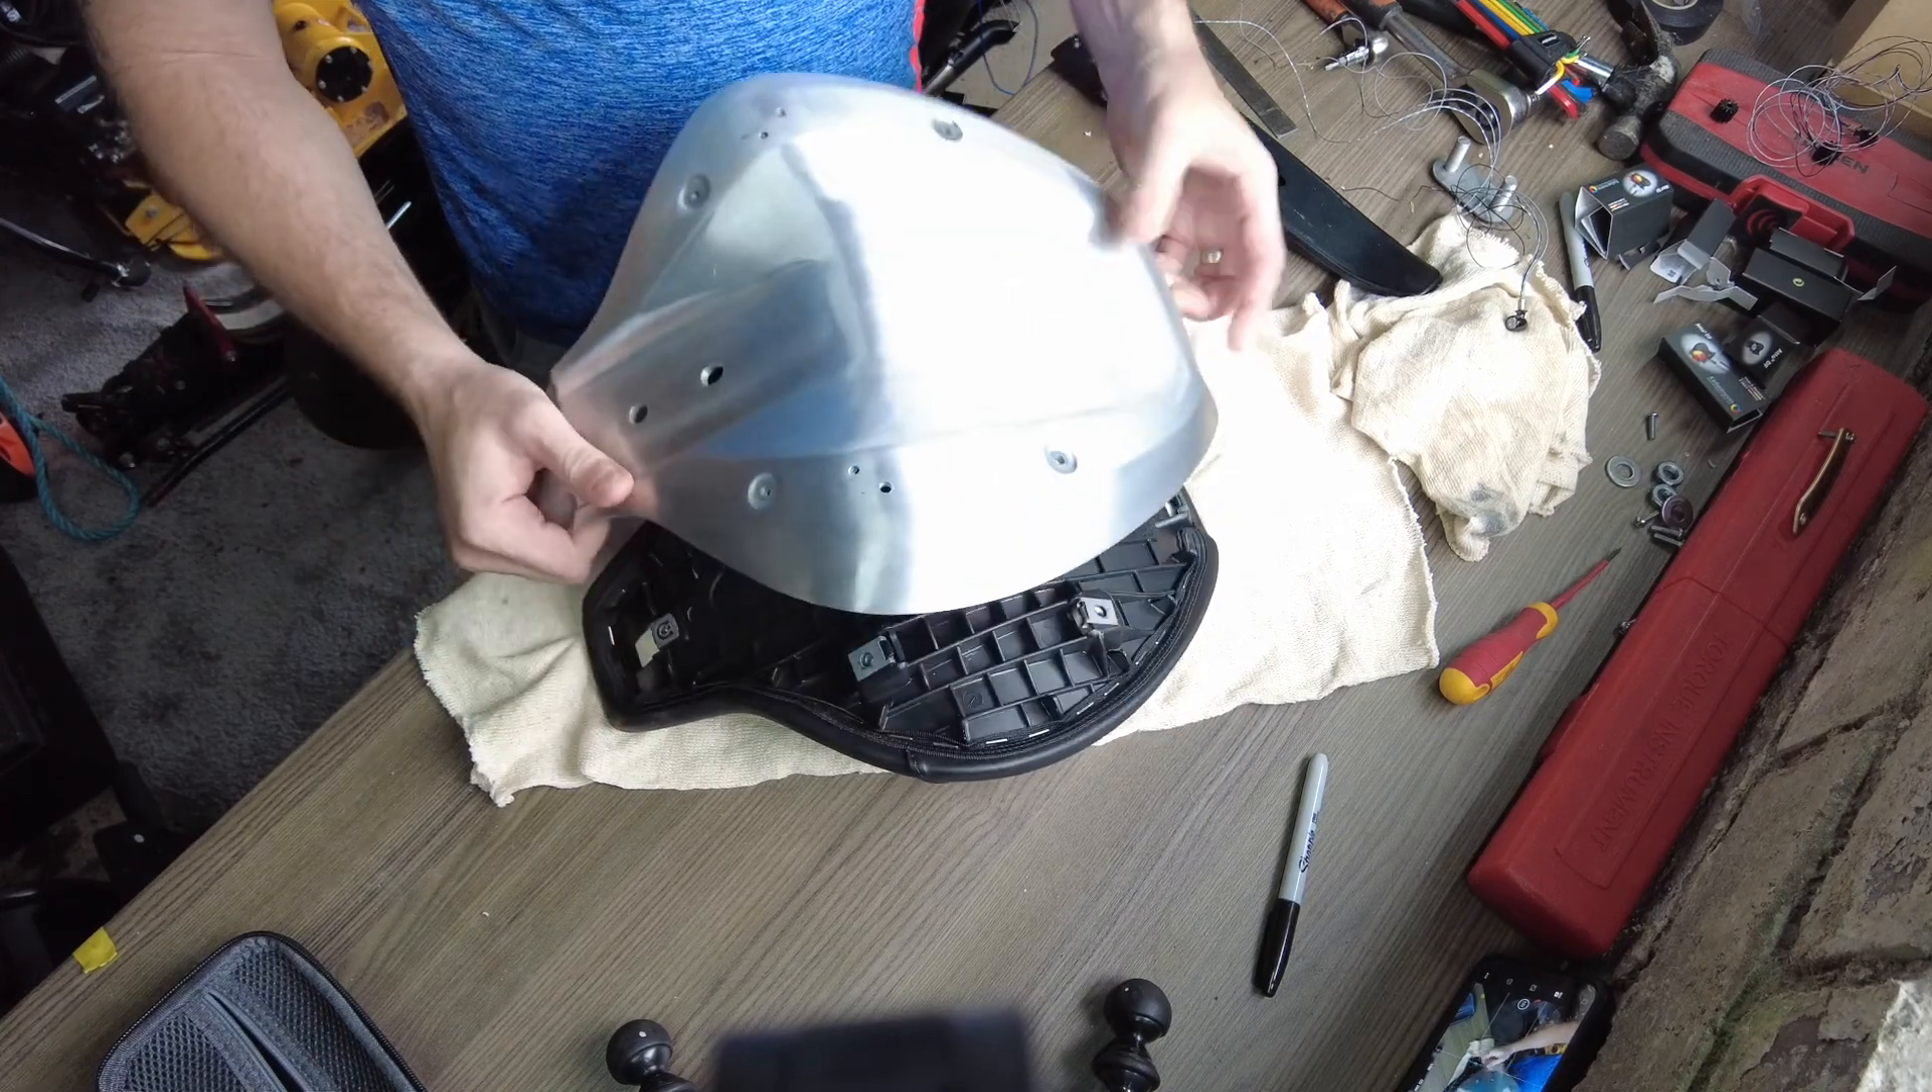So you can see I've already got the seat seat off um and disassembled.